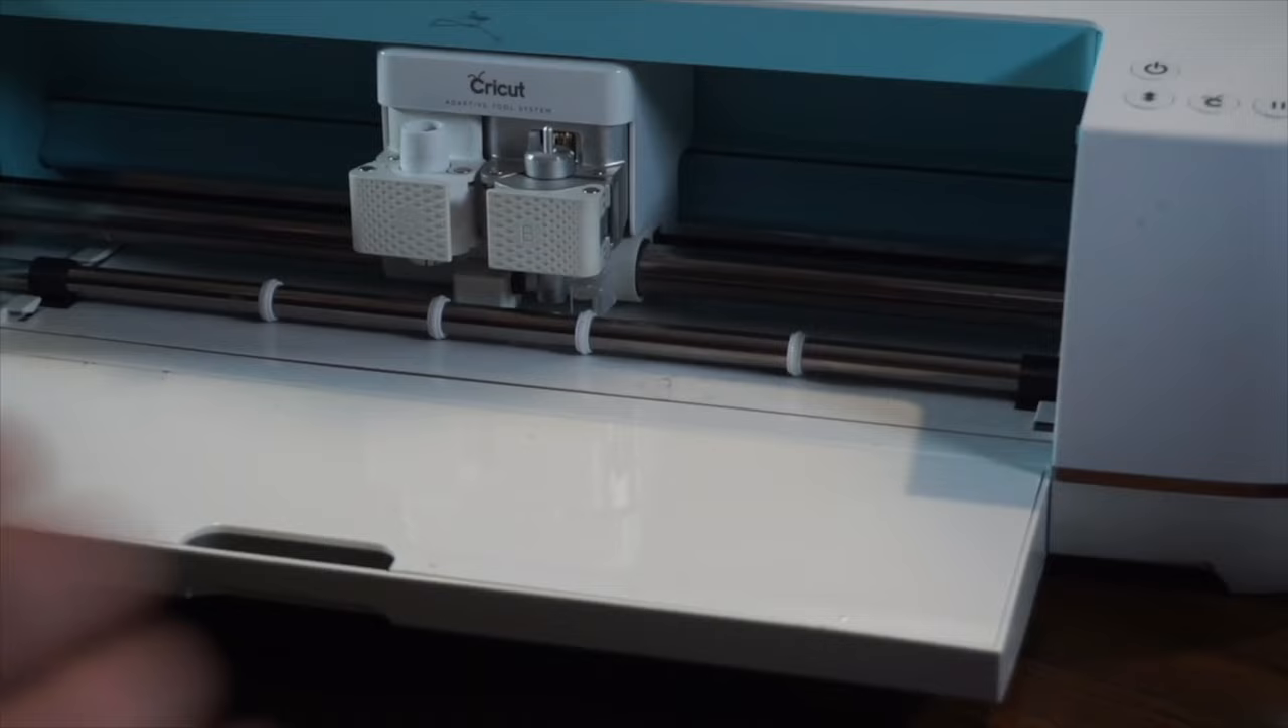All right there it's all back together we've got the new rollers in place.